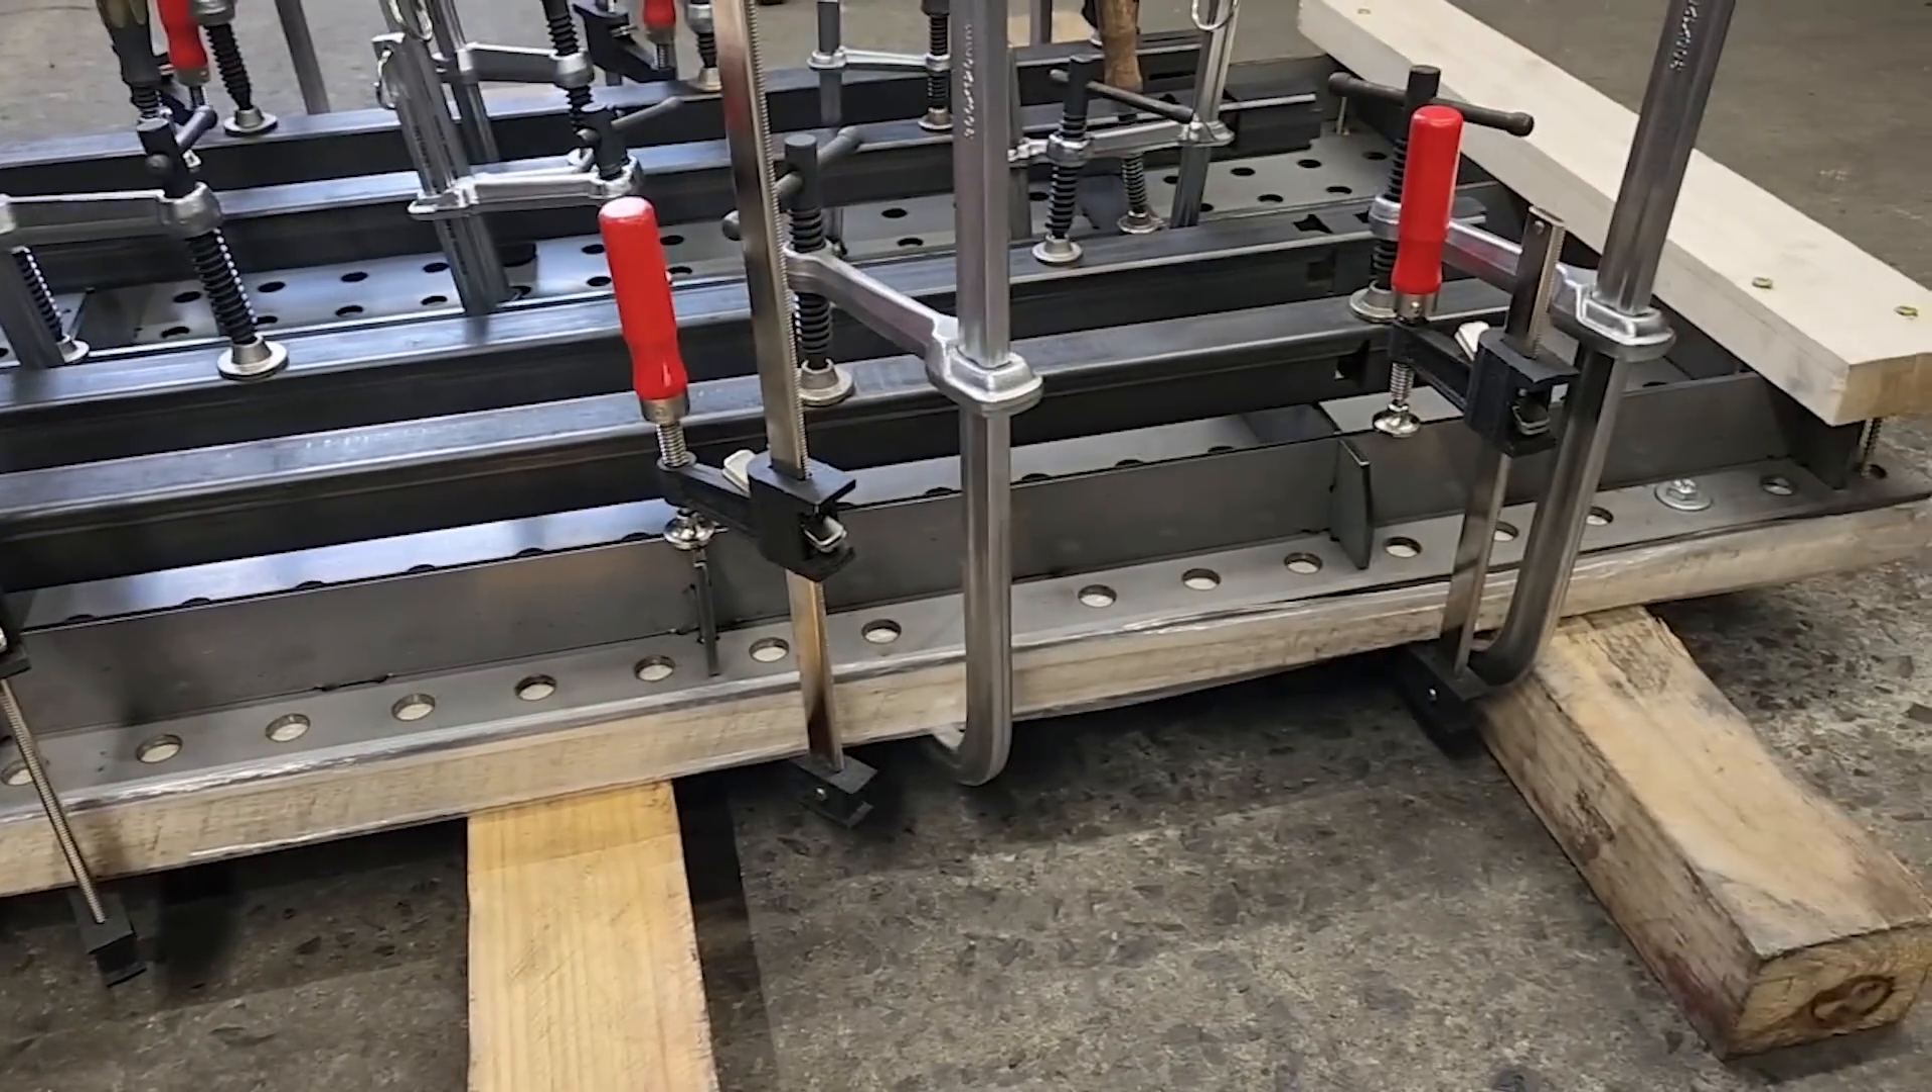On the ends here I just used F clamps and bar clamps and sucked everything down.